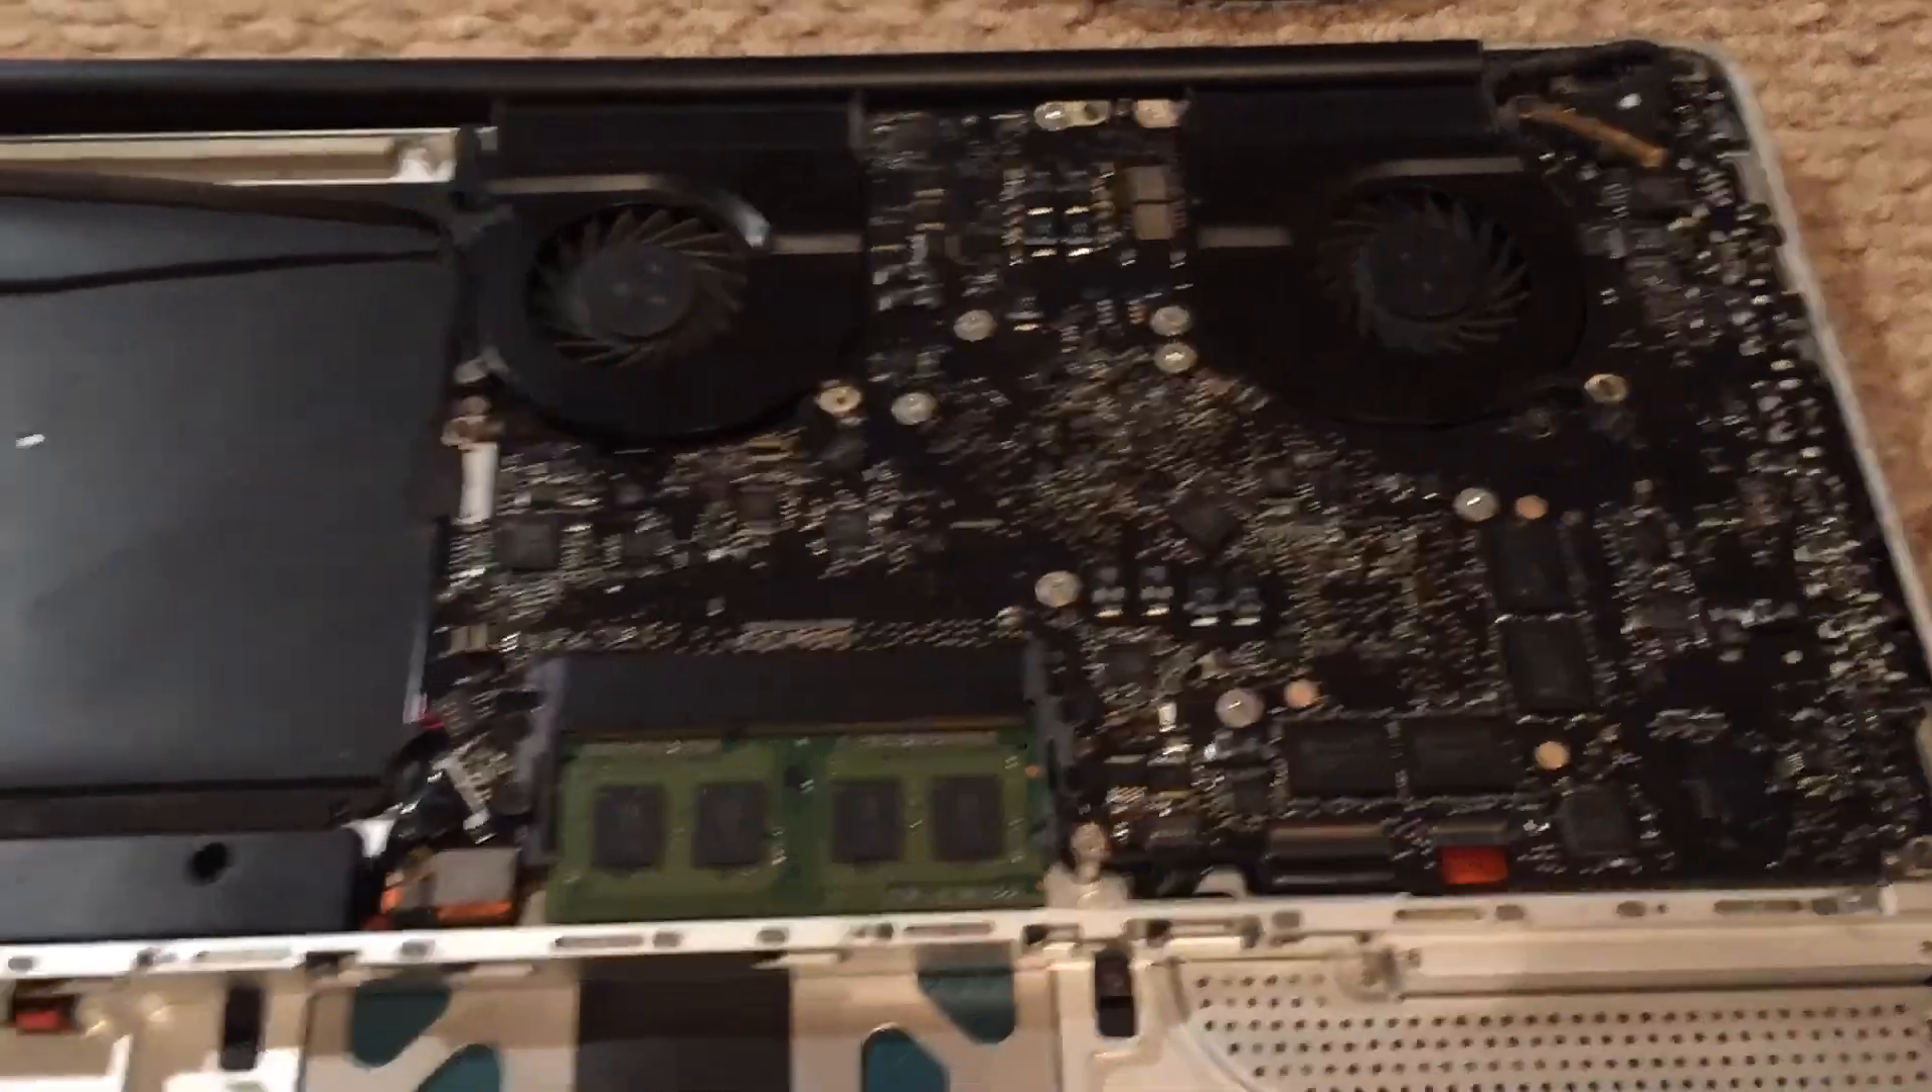So as you can see here, I've gotten the board installed in the chassis.